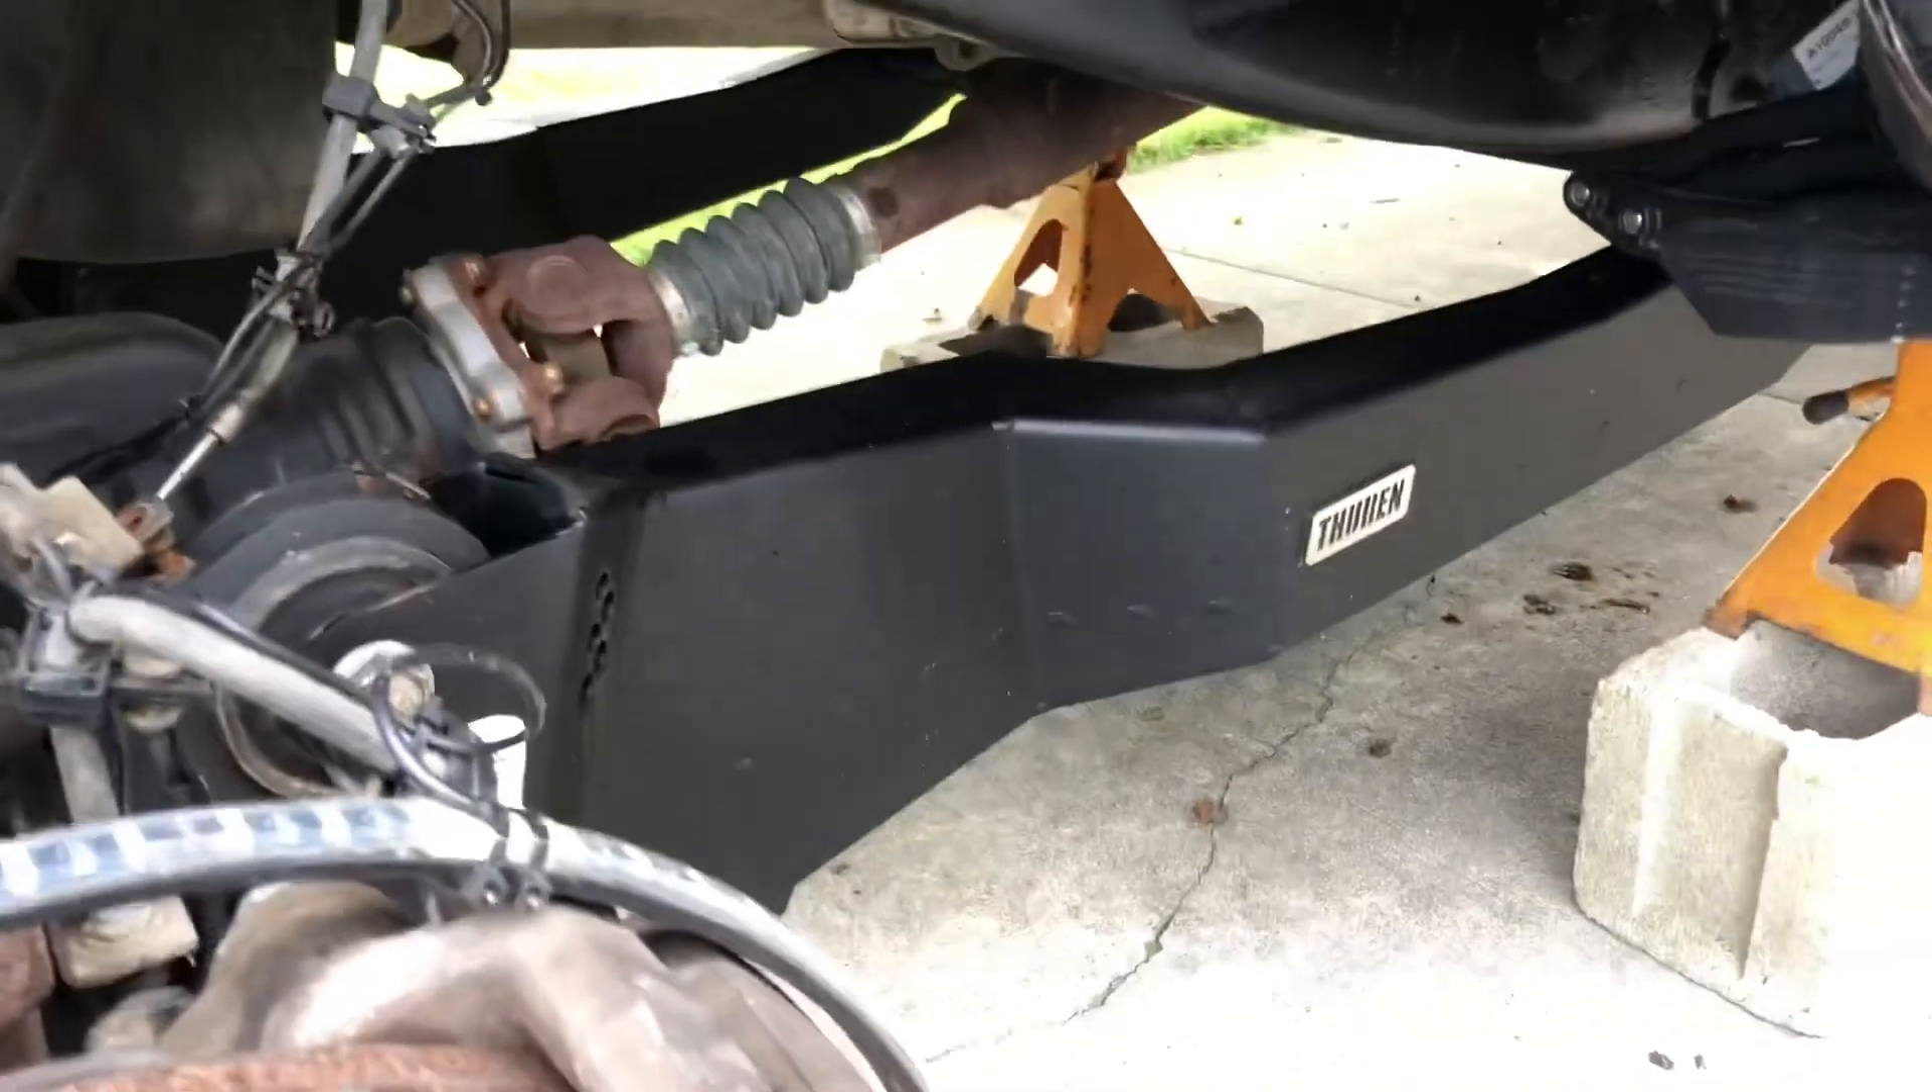I already put the radius arms on.